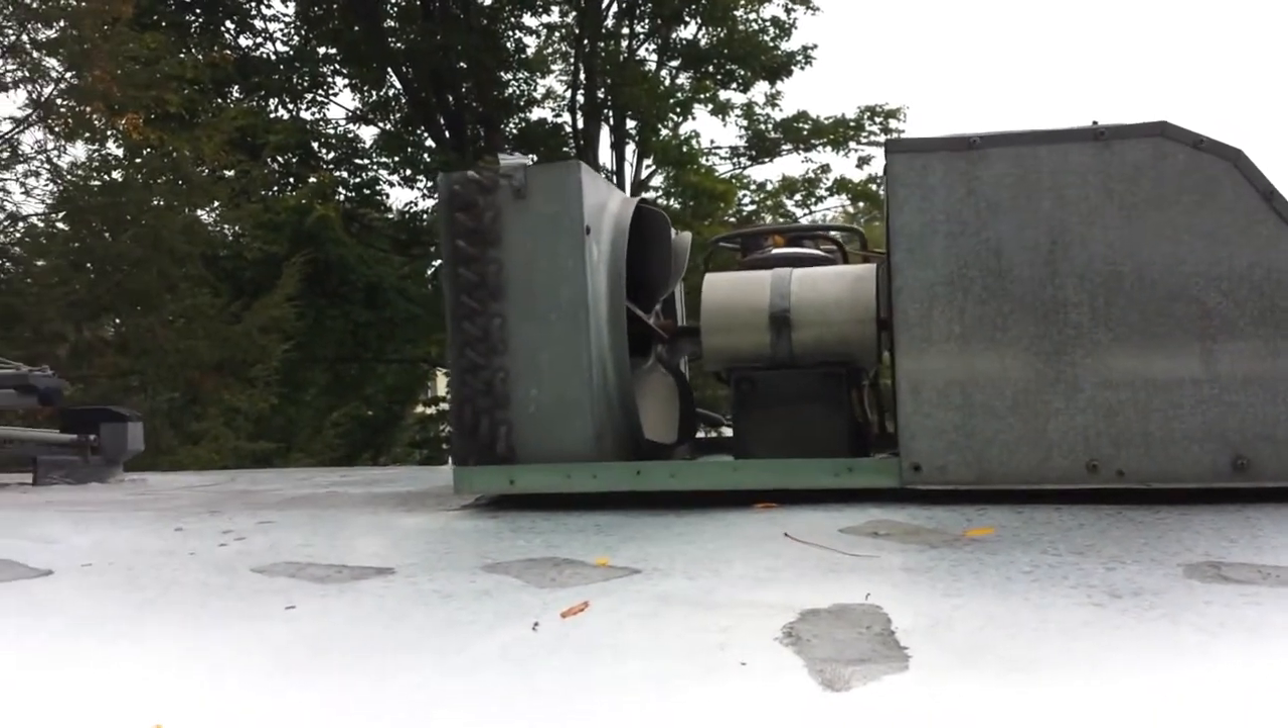By the way, if you were looking at this air conditioner cover, it's not mounted on backwards. It's not mounted on at all.